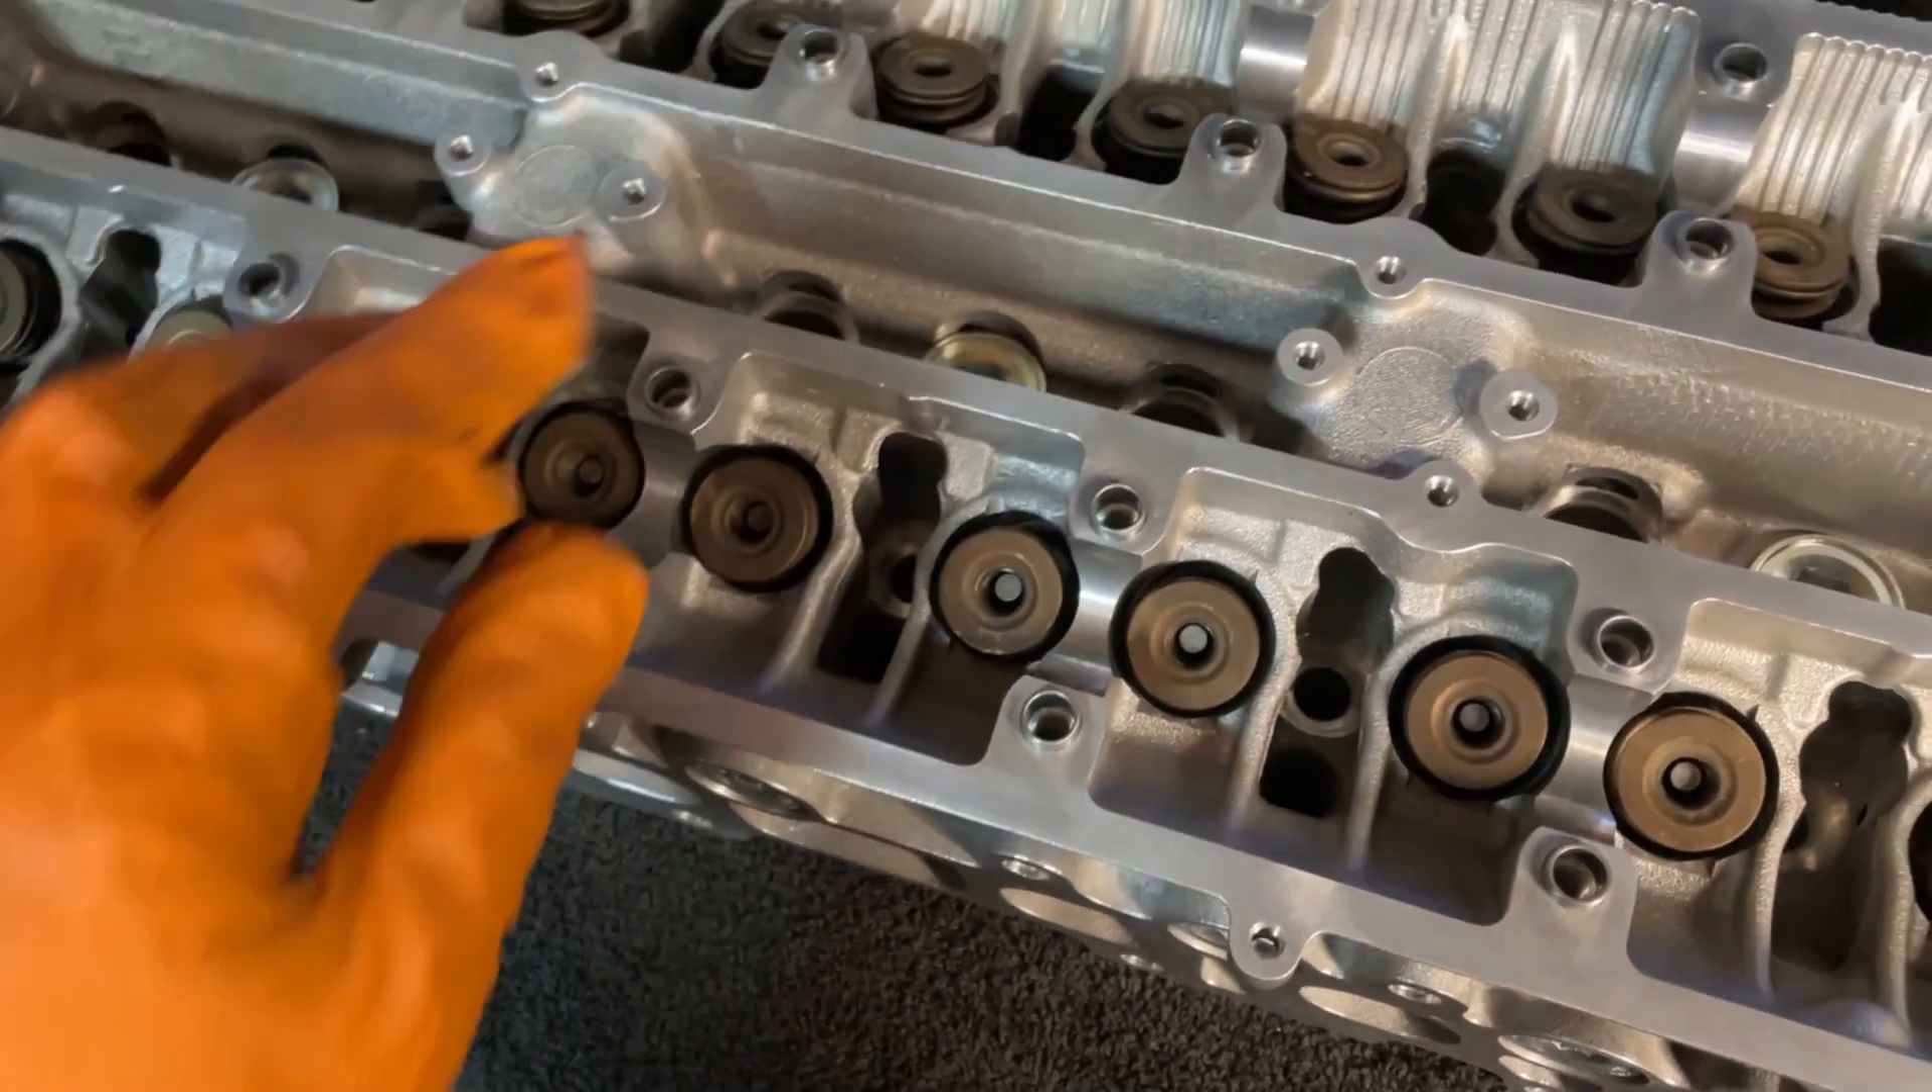So all the spring retainers are clean. Just went ahead and popped those in there.